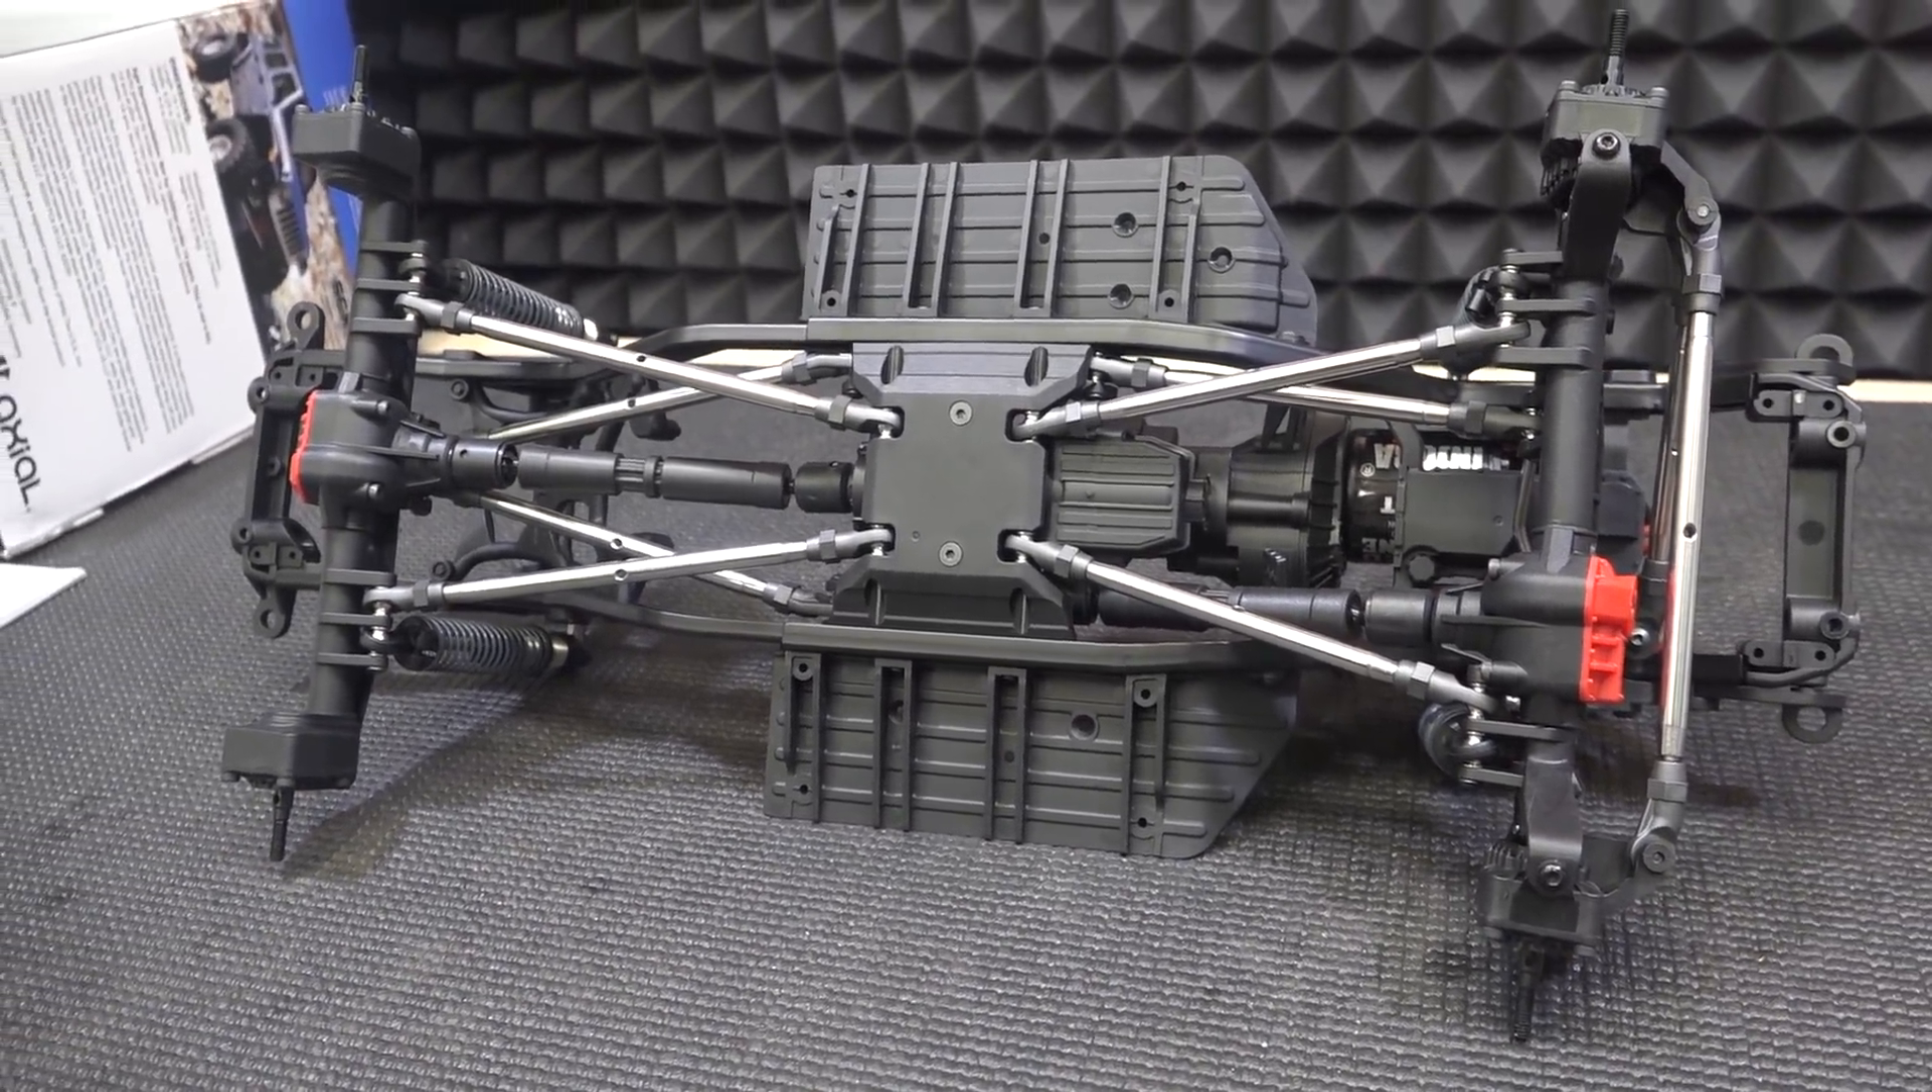Итак, рама вся полностью собрана с мостами.